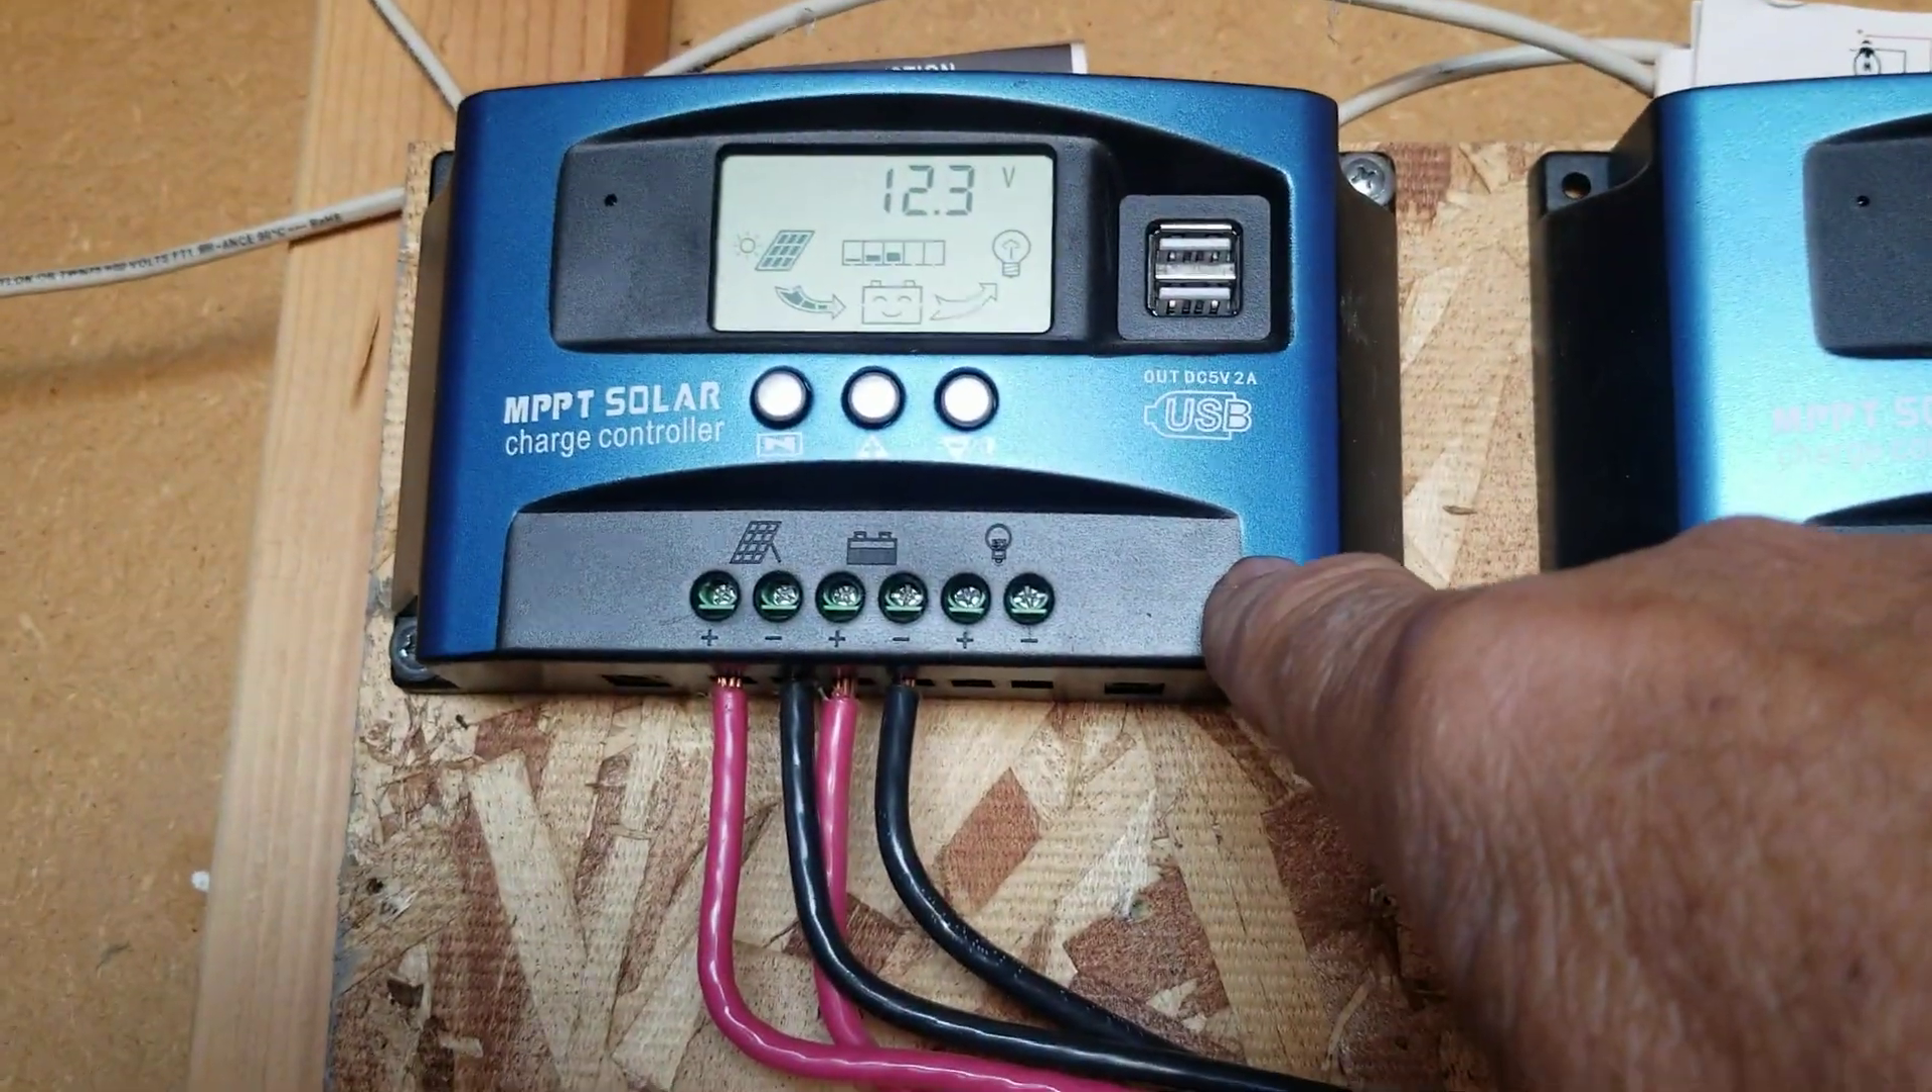All right so now you've got your first controller hooked up.